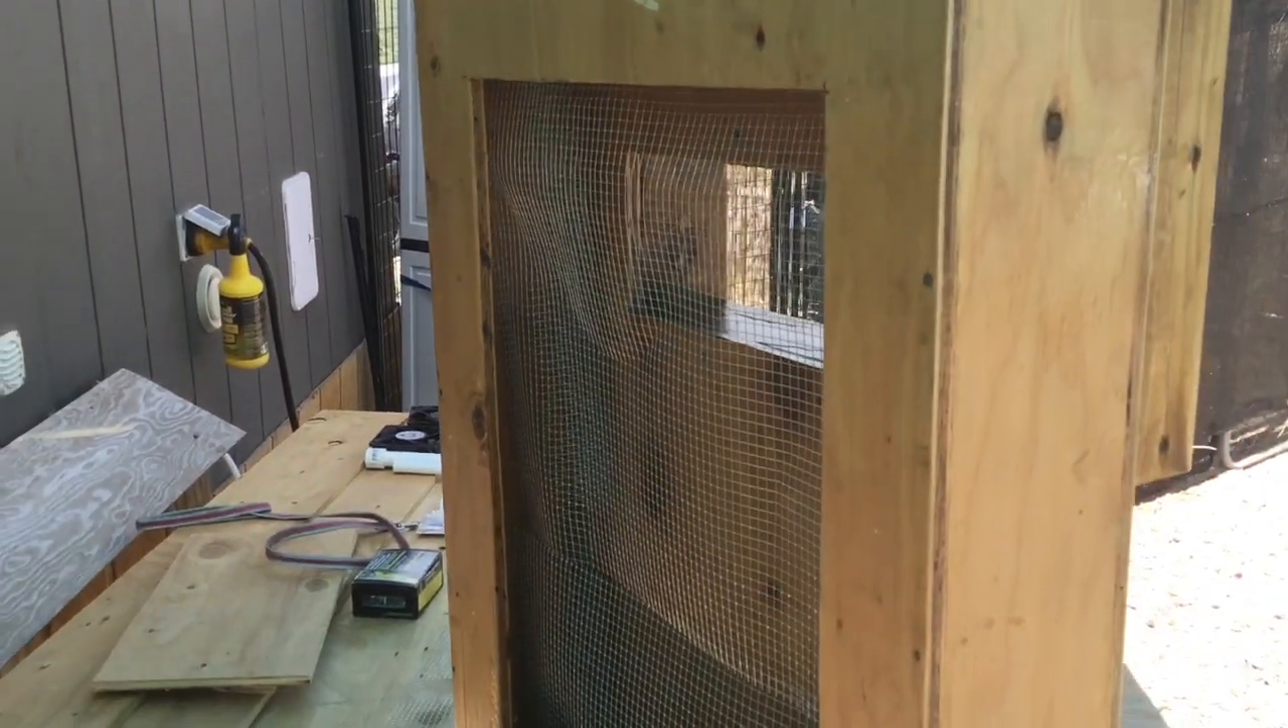And I have actually gone ahead and already installed some wire mesh on the inside of my cooler and I installed it in a configuration where it's going to hold the cooler pads against the backside of the opening.